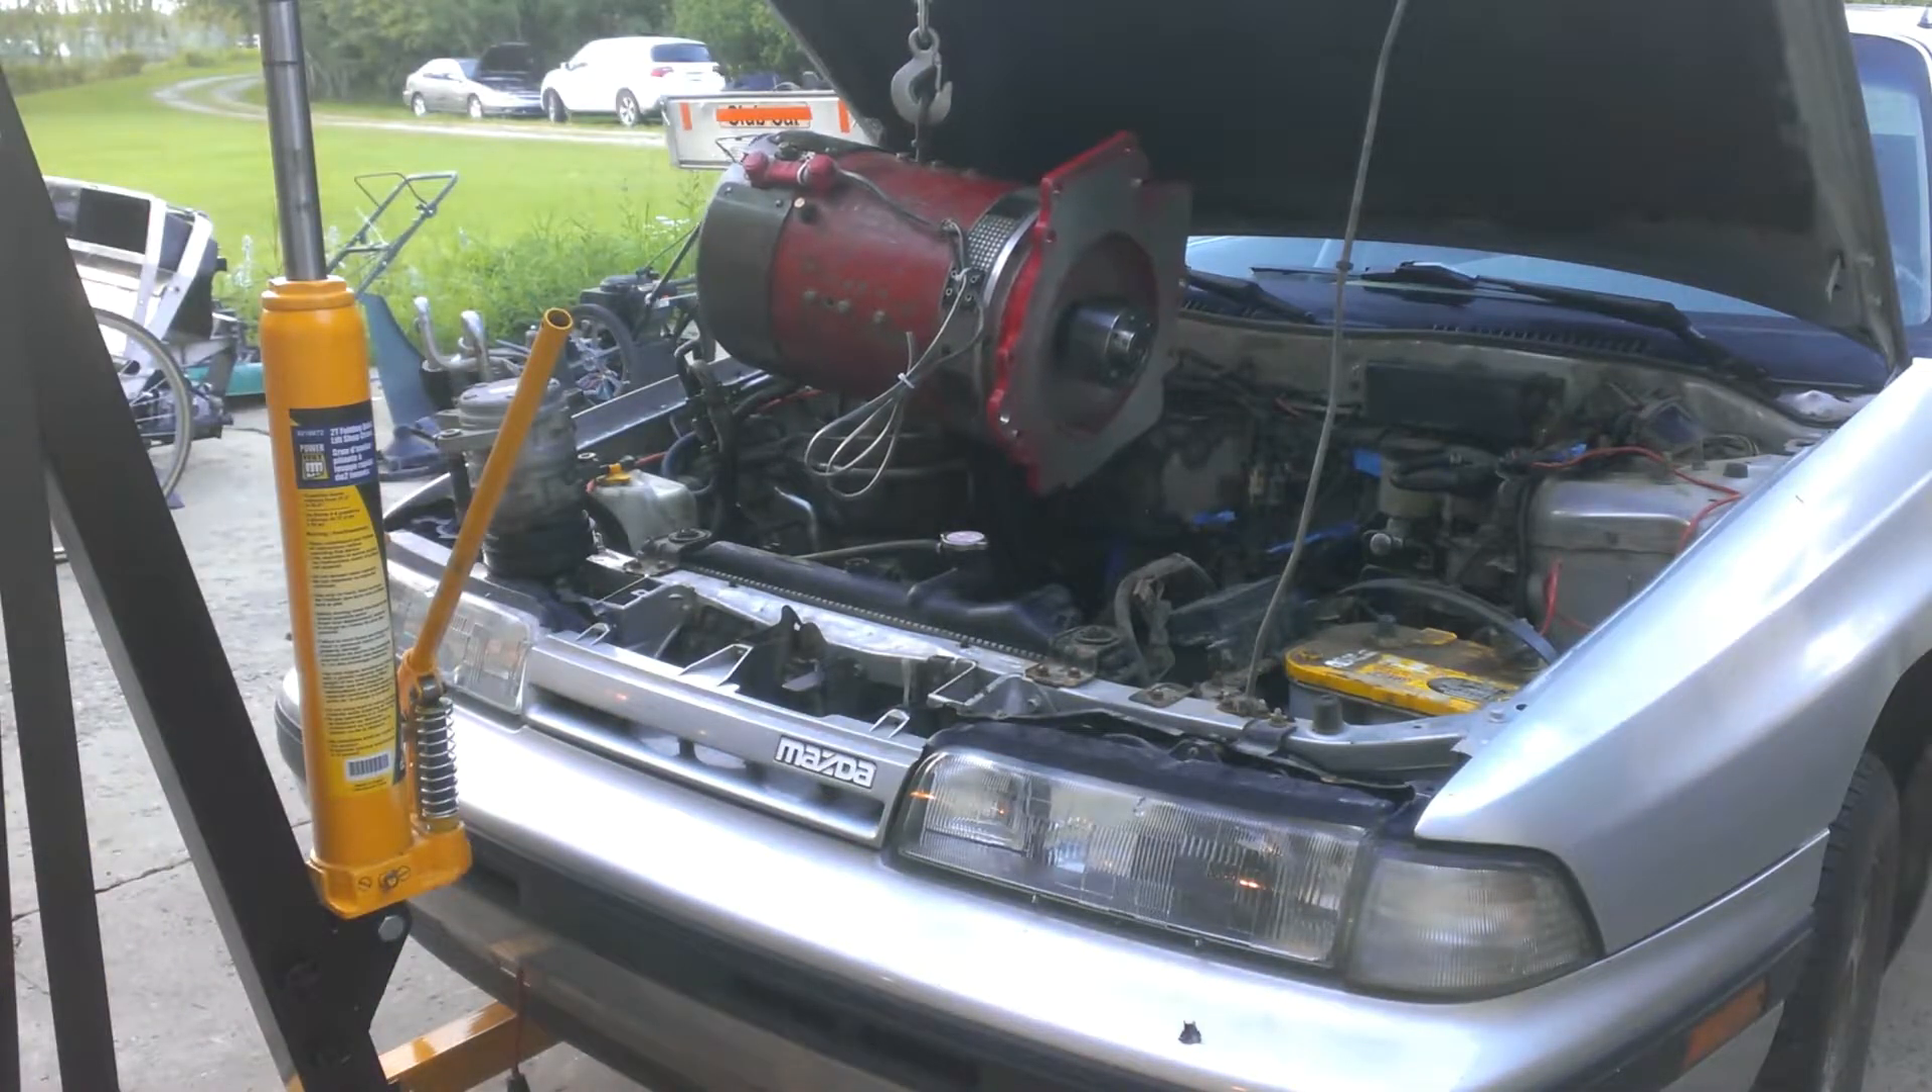I don't have enough reach. So, my jack is at the bumper. And my motor hasn't yet gone far enough in.